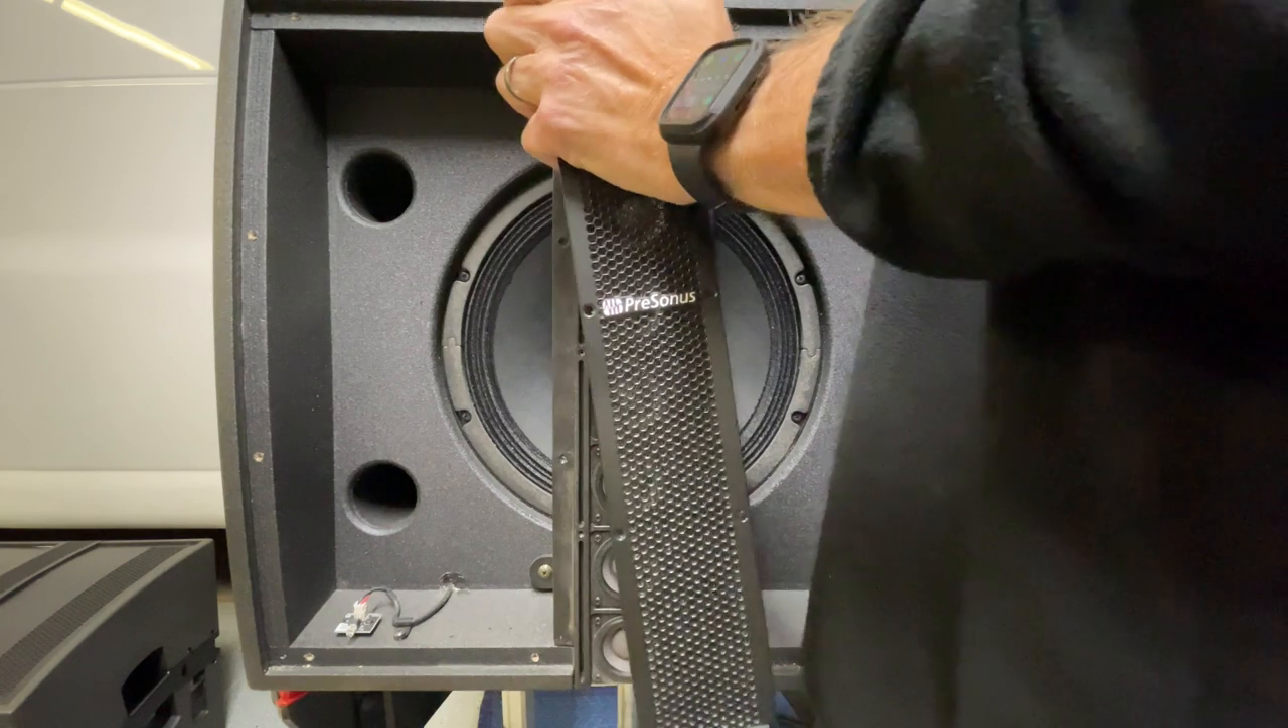Okay, now we got the grill off.